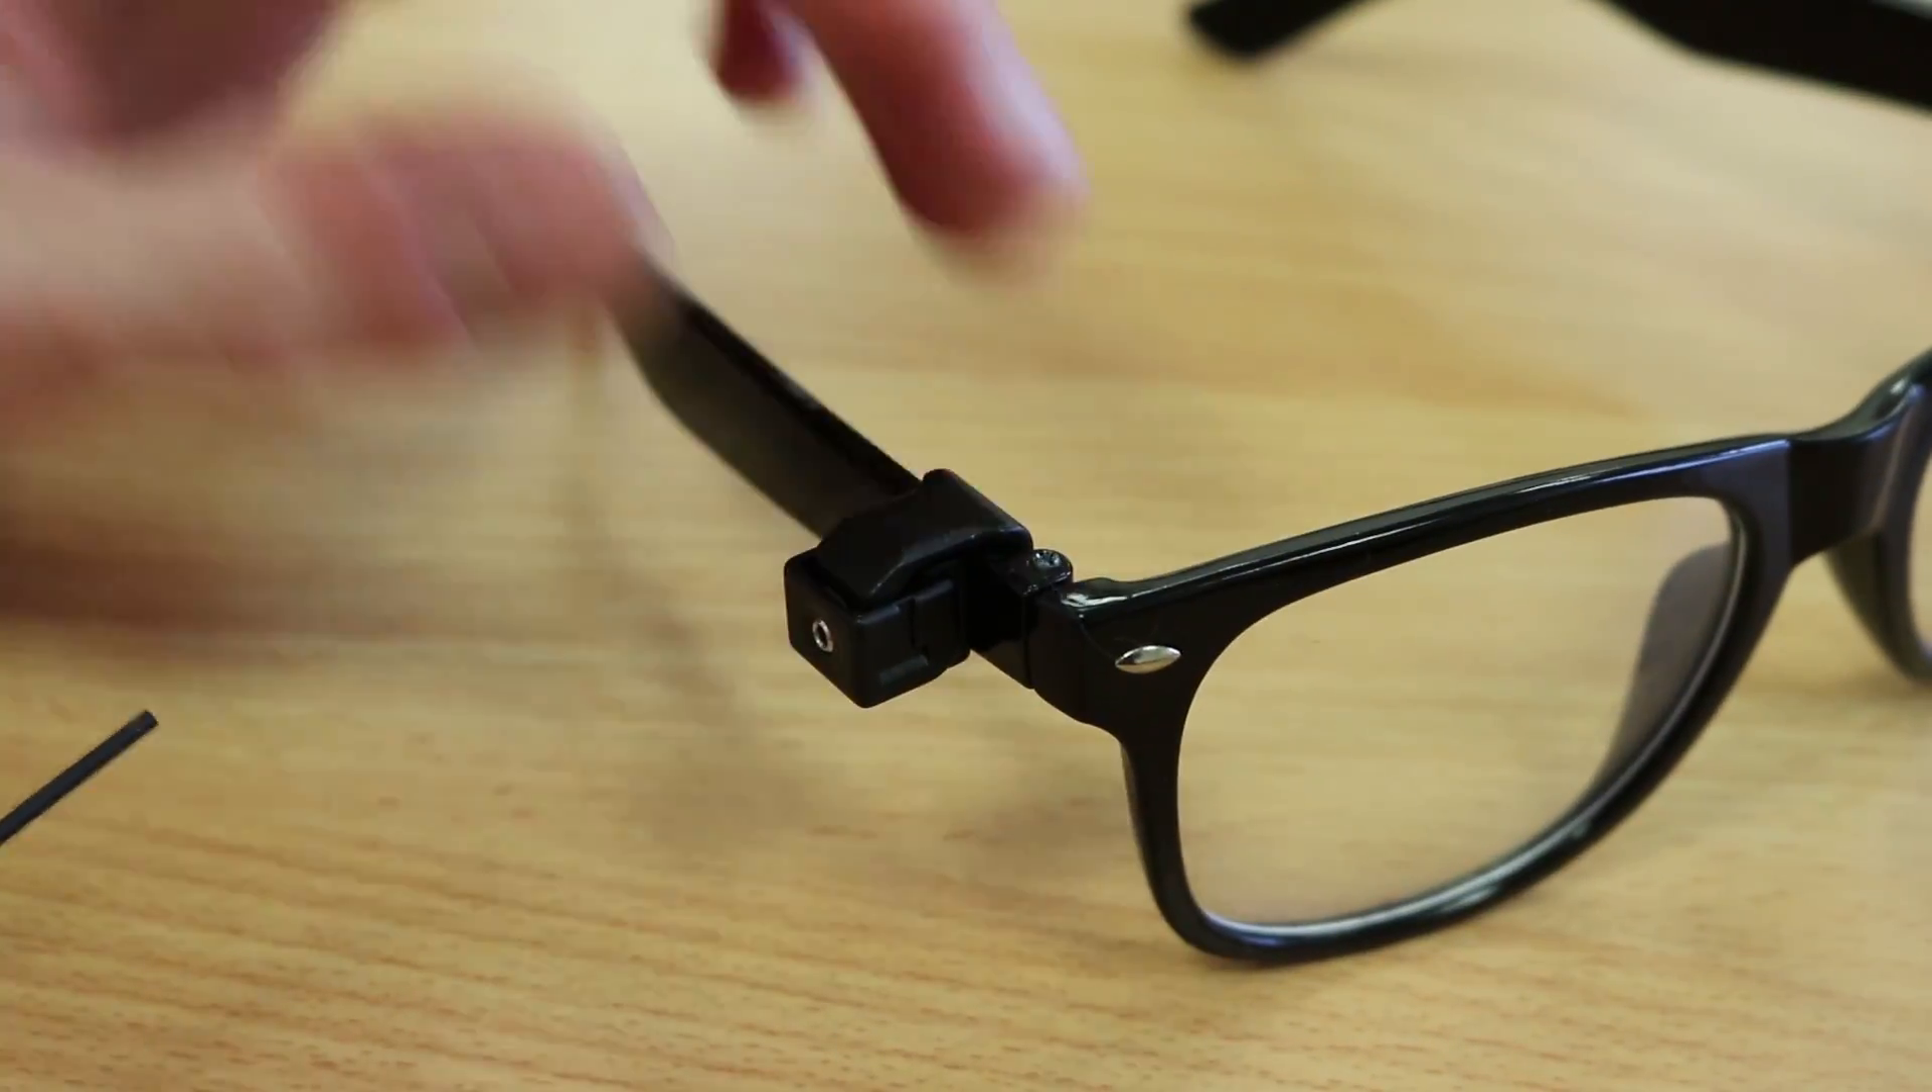The actual key is provided in a little bag and if you've got that nice and tight that's it the camera mount is in place so then you can place the camera onto that.